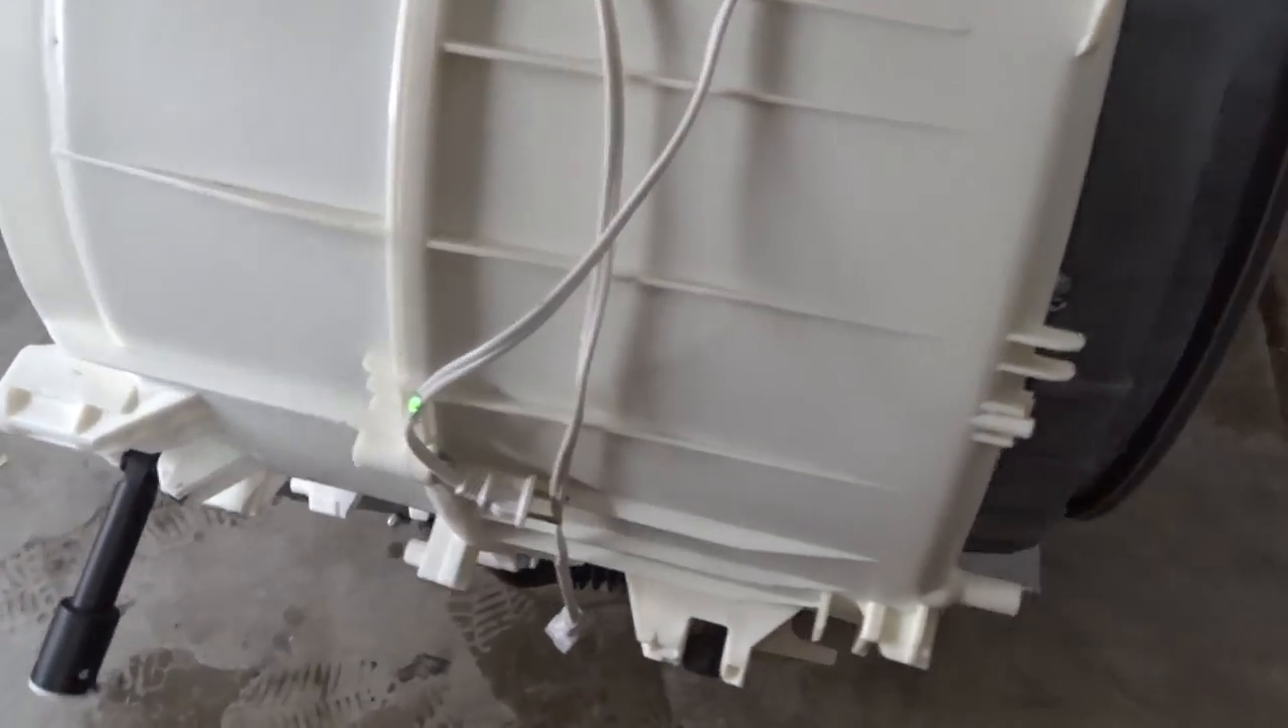And there we go, with a little editing magic, we've, uh, got the whole tub out of the machine.